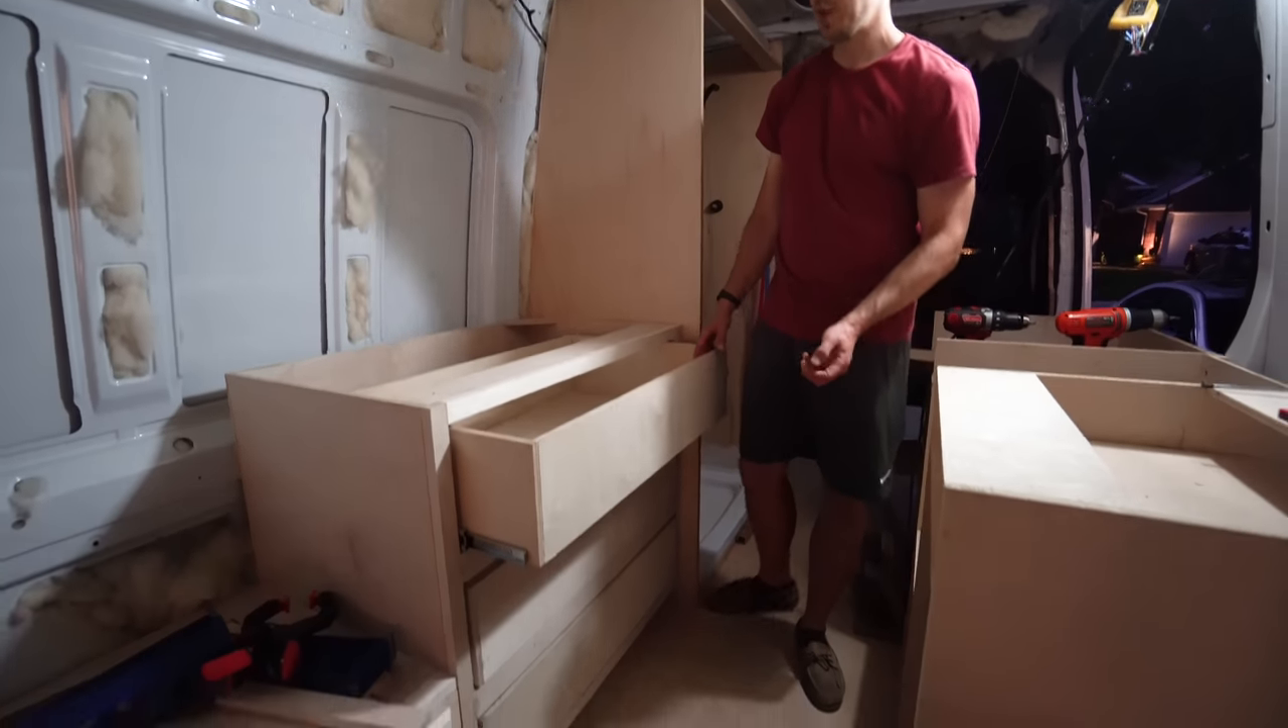We got the drawers in got the tracks on.